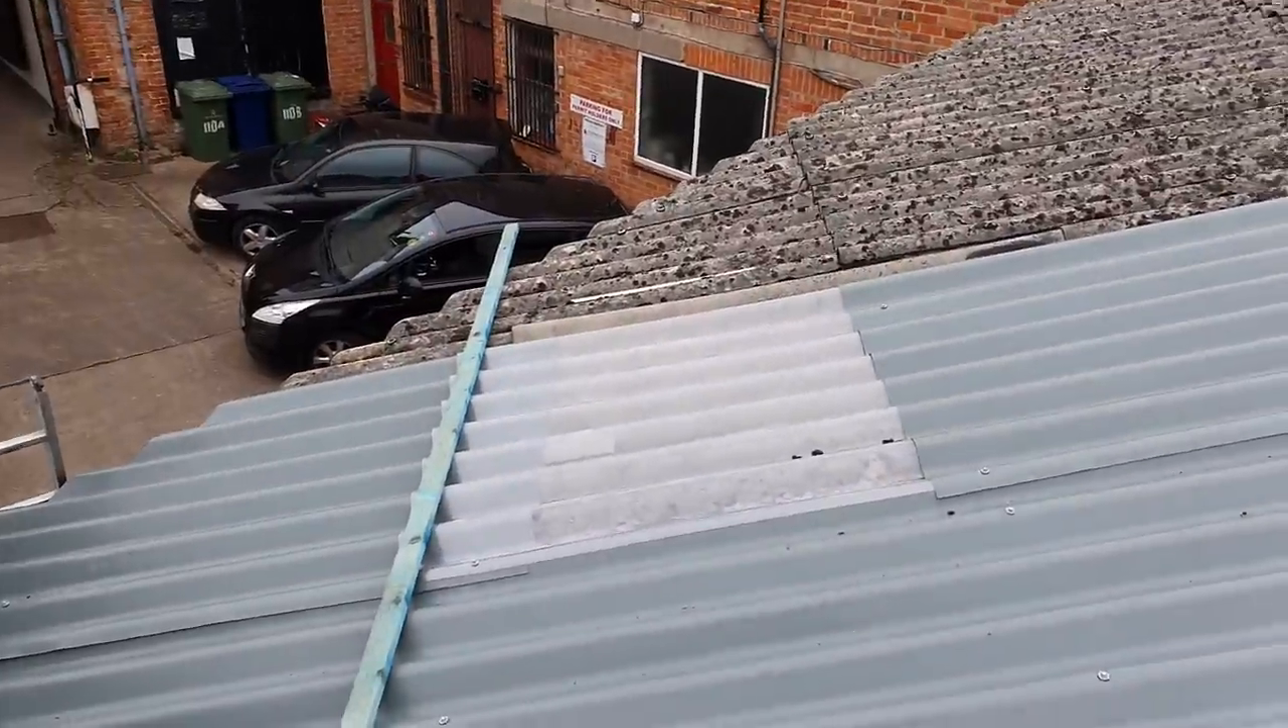Following day 2 45 in the afternoon and we've got the majority of the roof on.